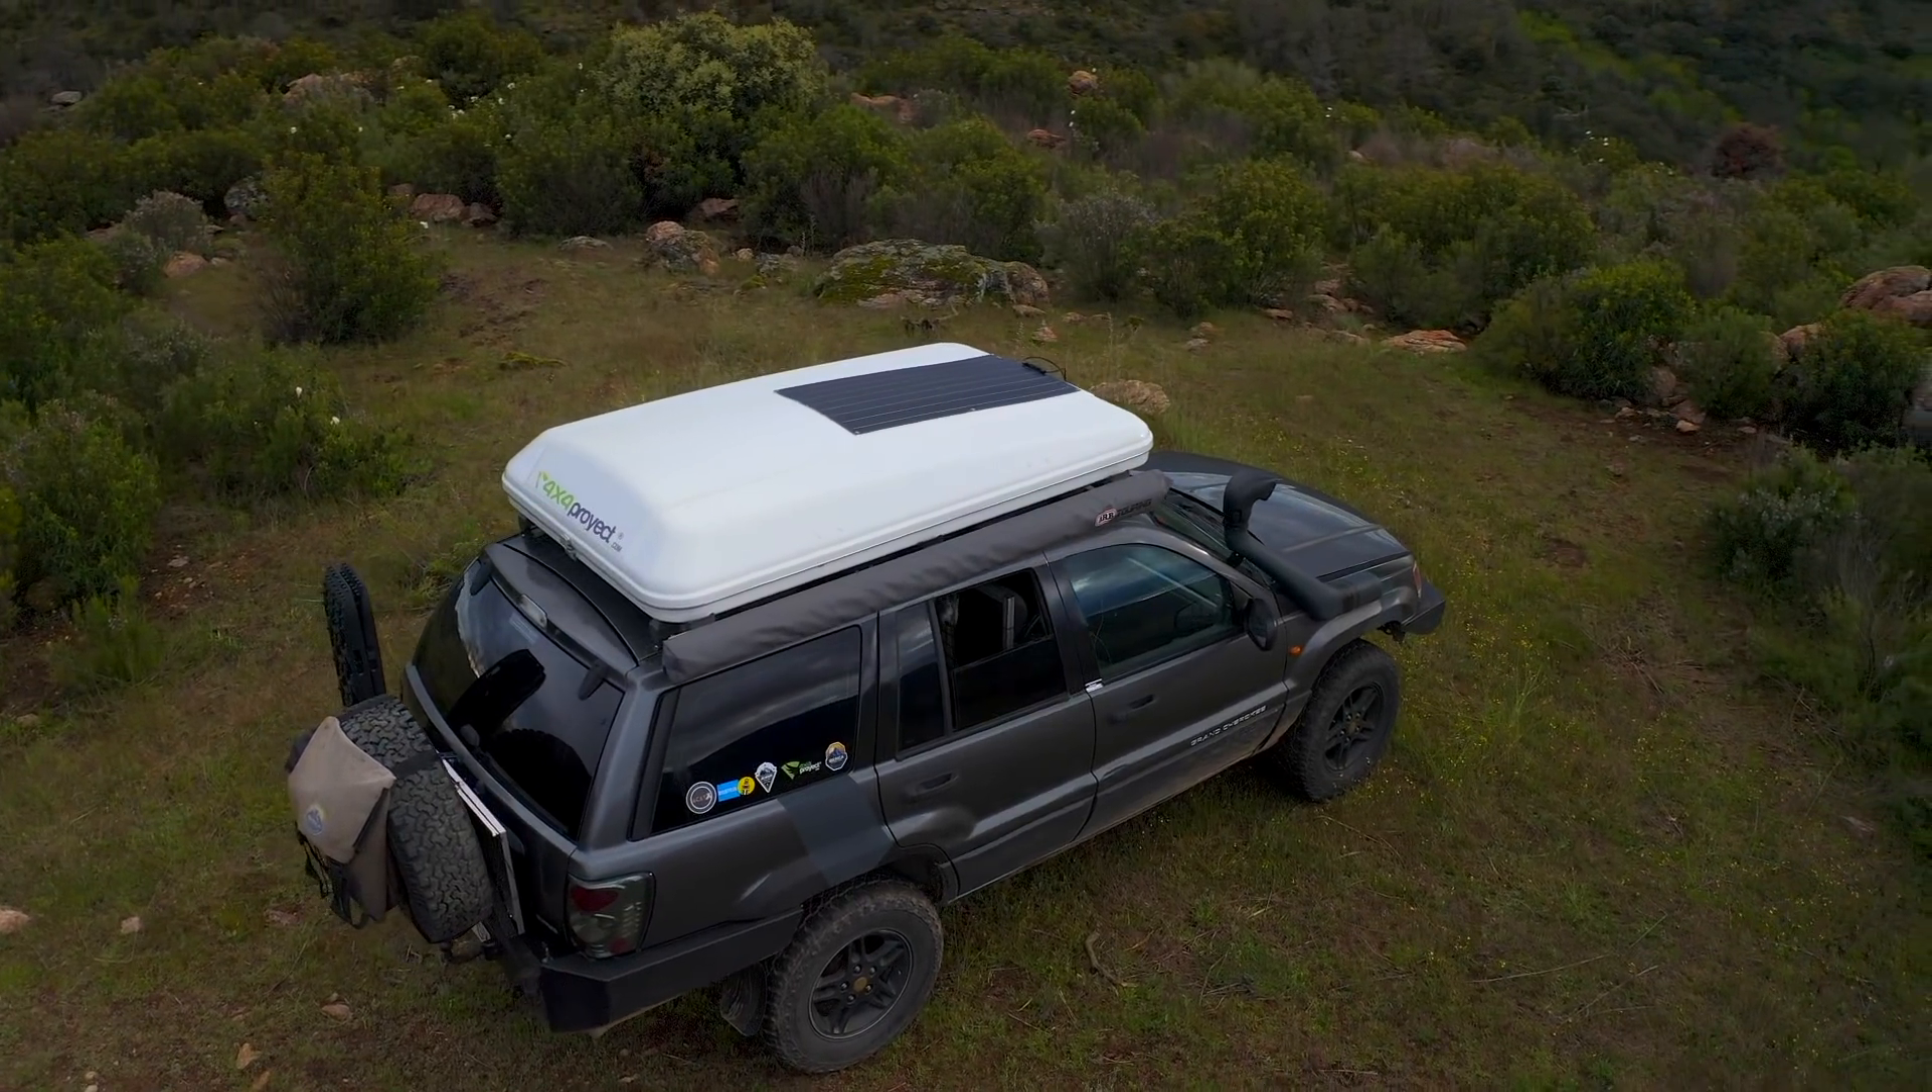Ya tenemos nuestra placa solar instalada.